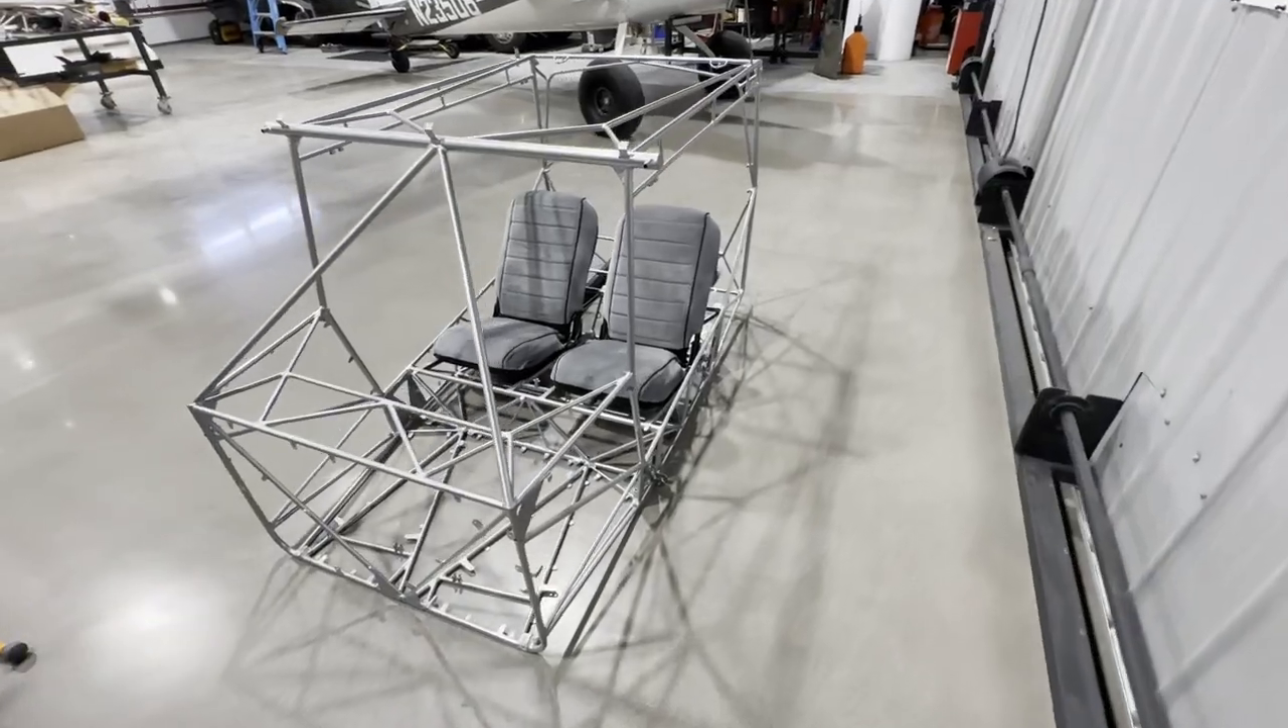Got the upholstery on the frames.